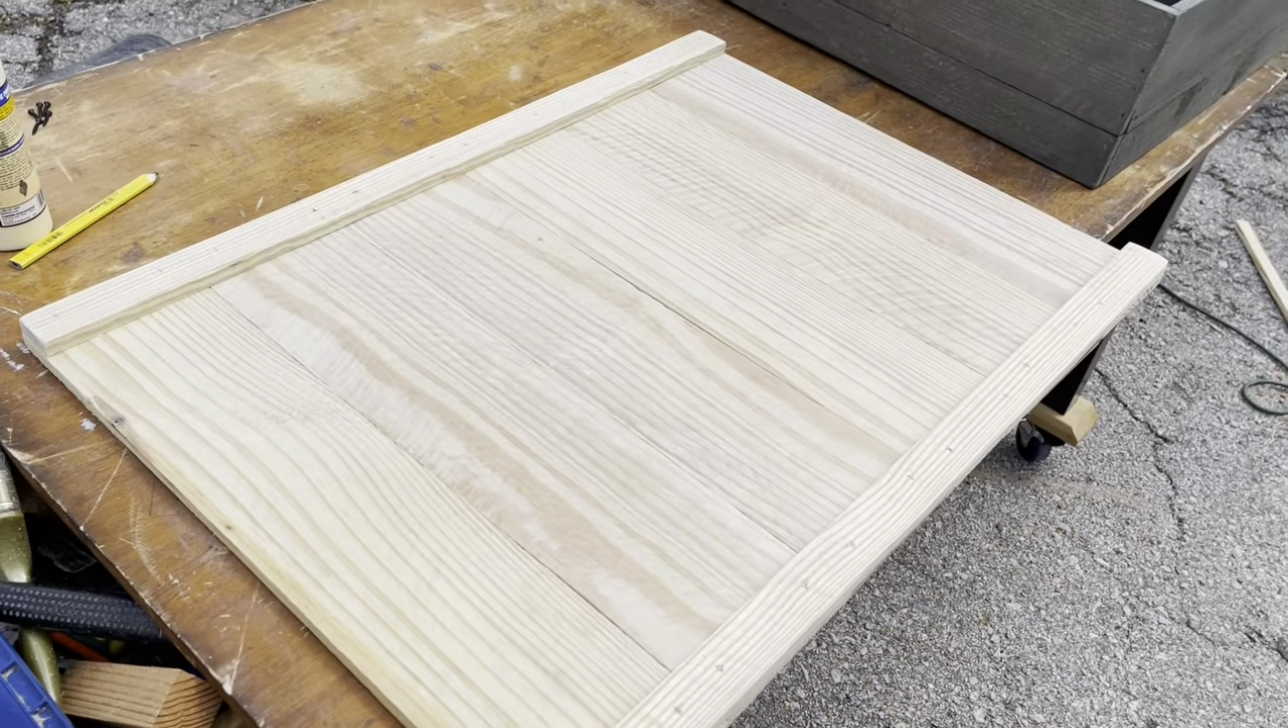All right so we can see now that we have our cleats on now our cleats are inch and three quarter um so we got three strips out of one fence picket.